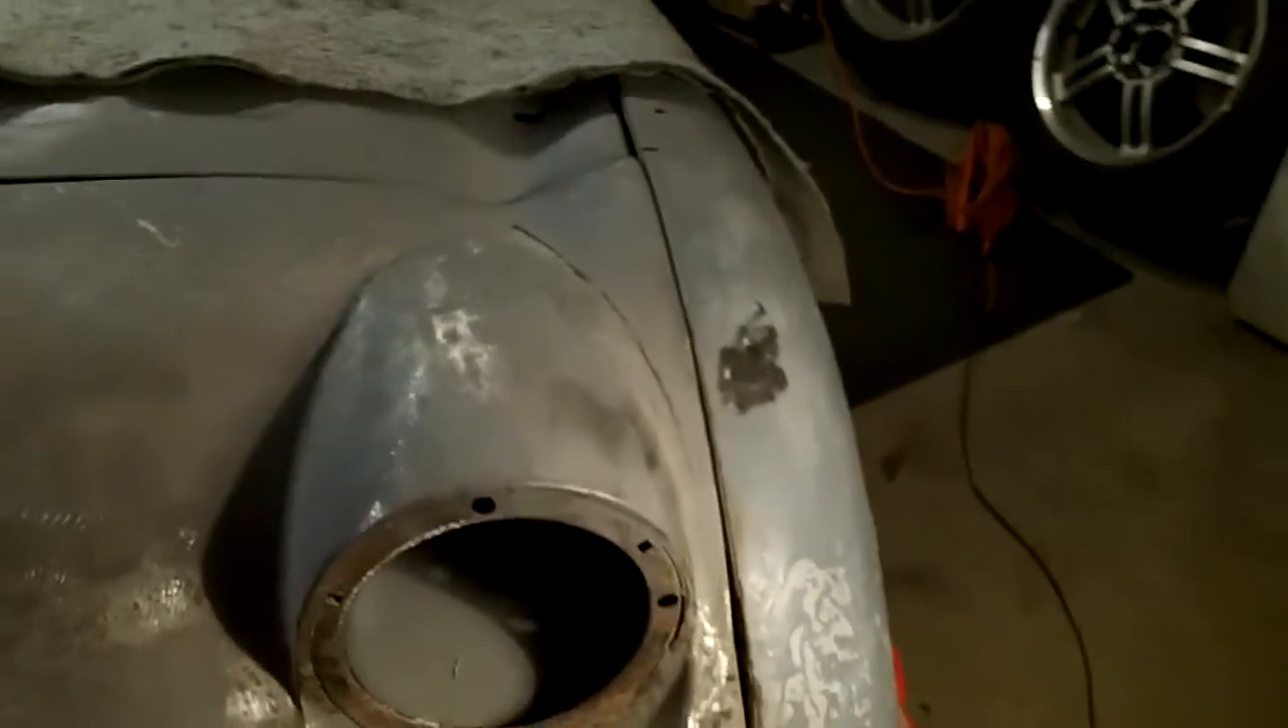So I've got the fender back on the car.